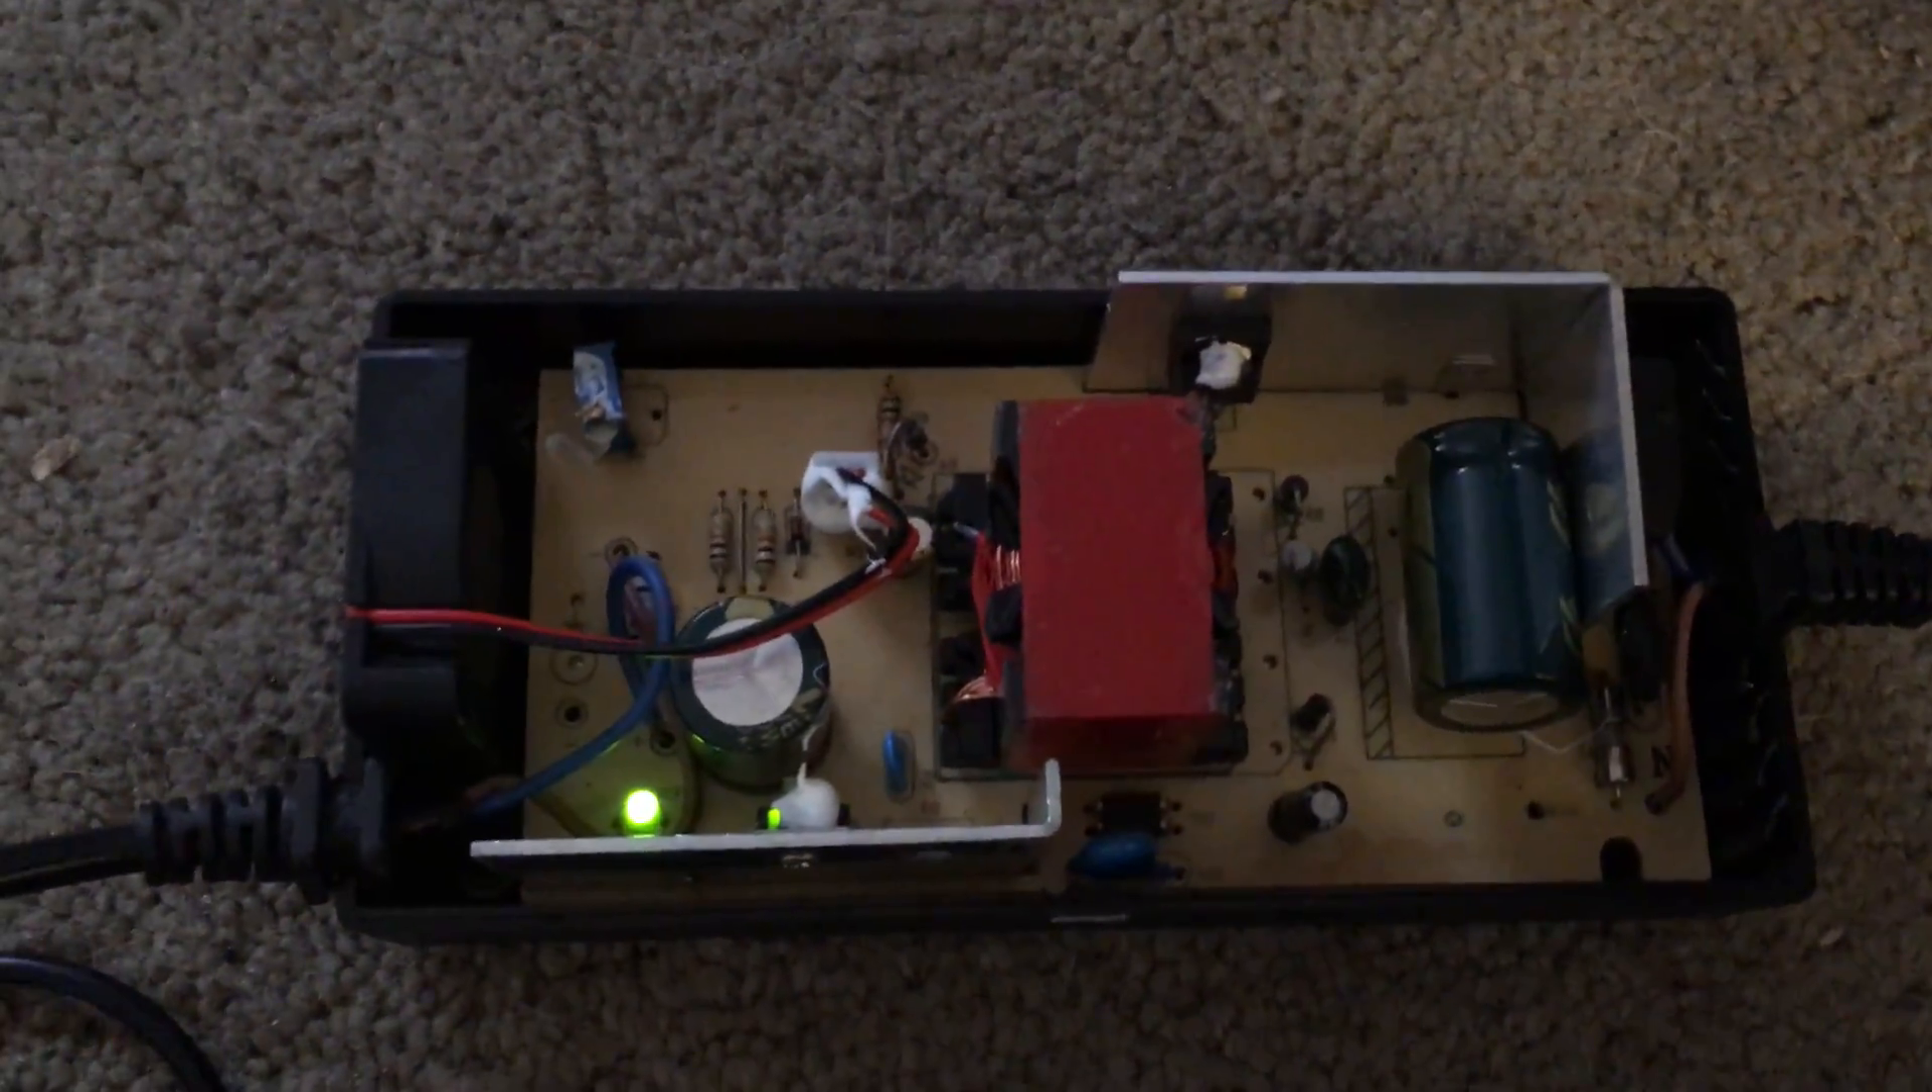So as you can see here I've pulled the top off my charger and I've exposed the guts.